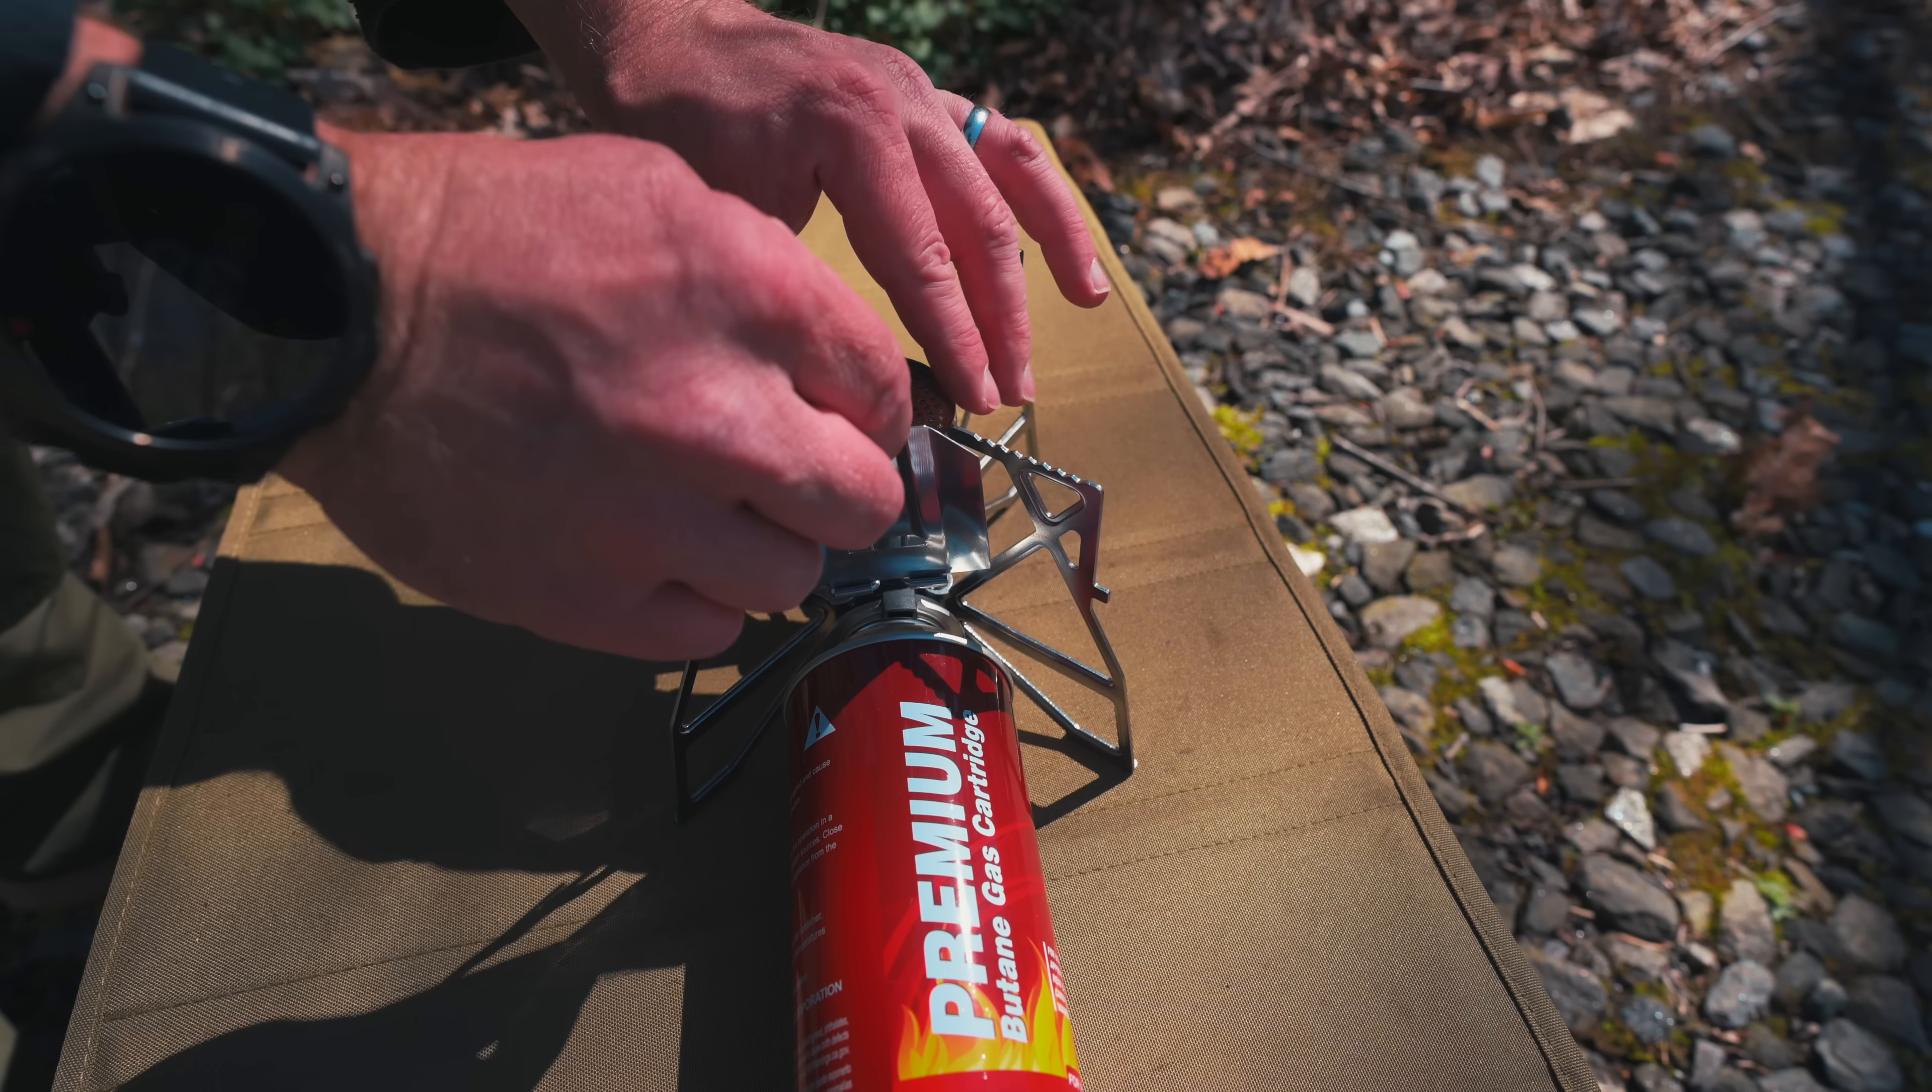And now, the canister is attached.